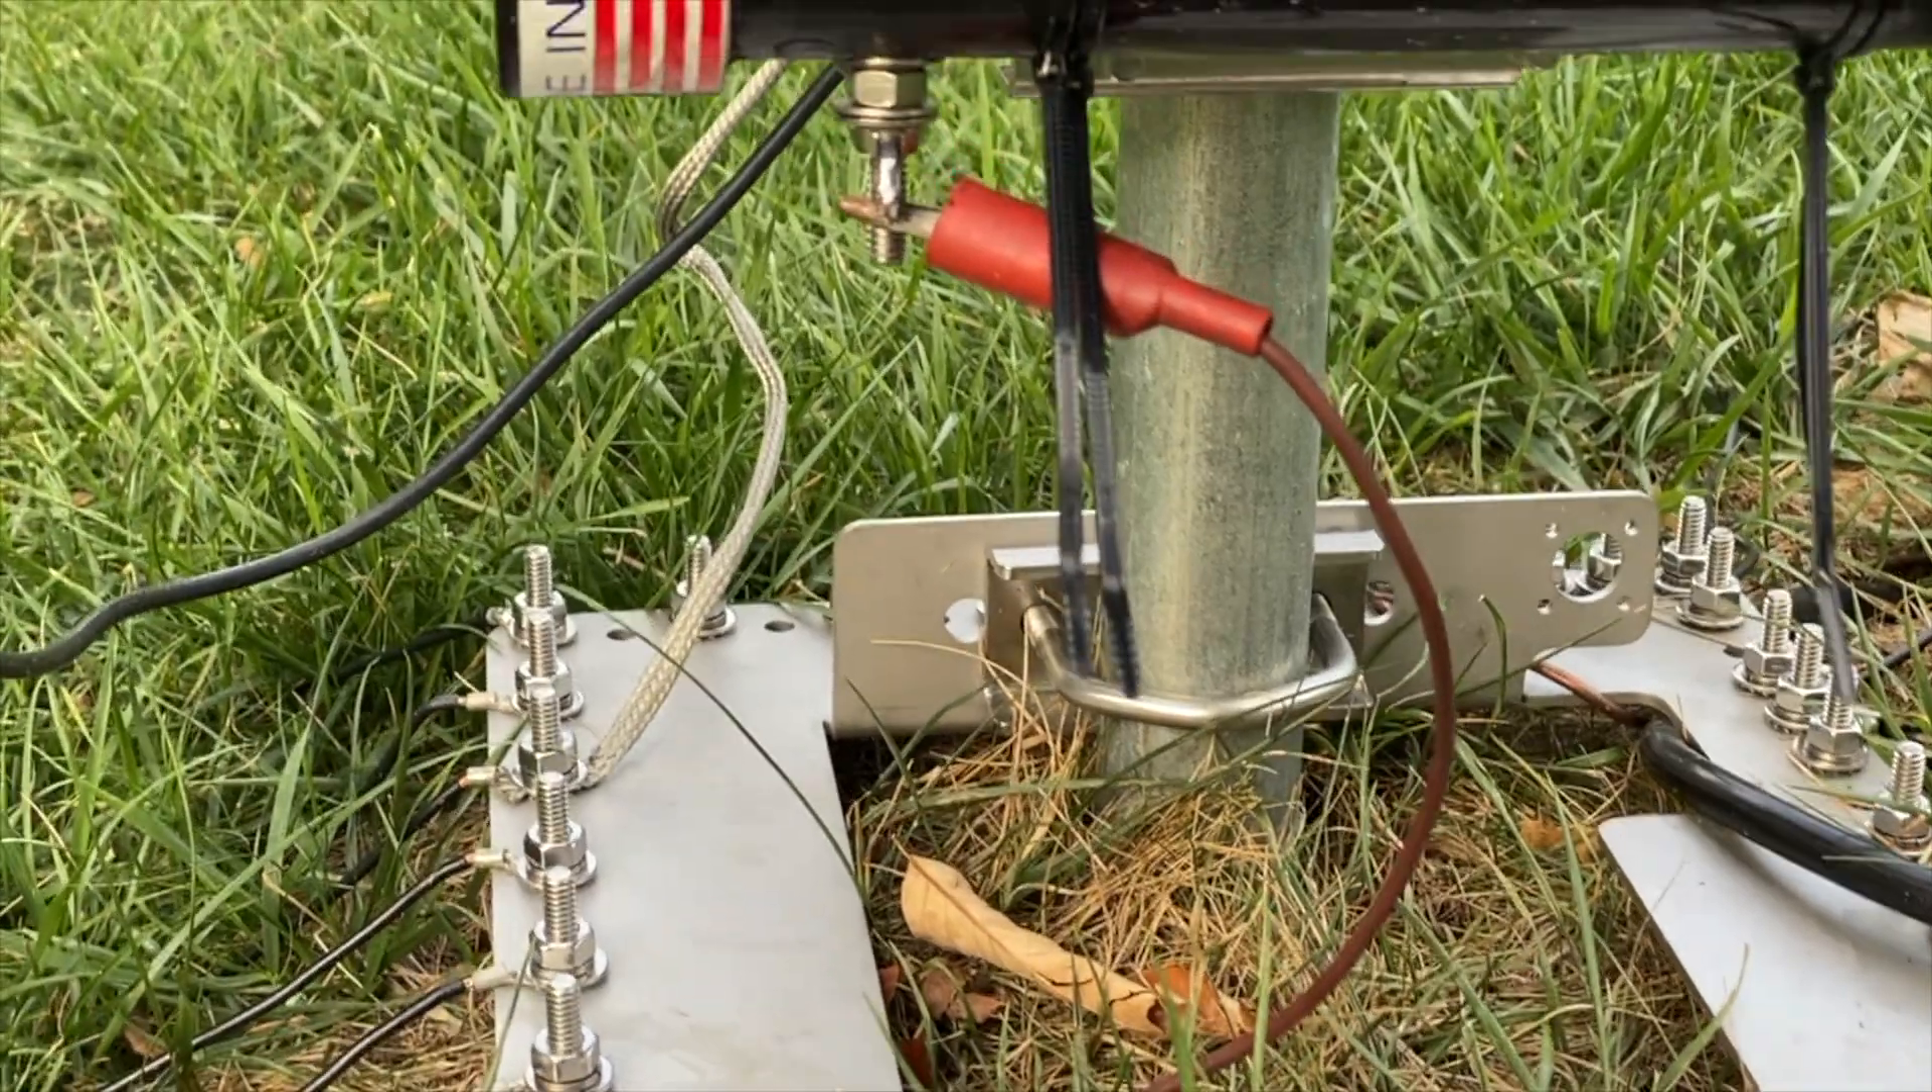I still have to add a wire in place of this jumper clip lead here.